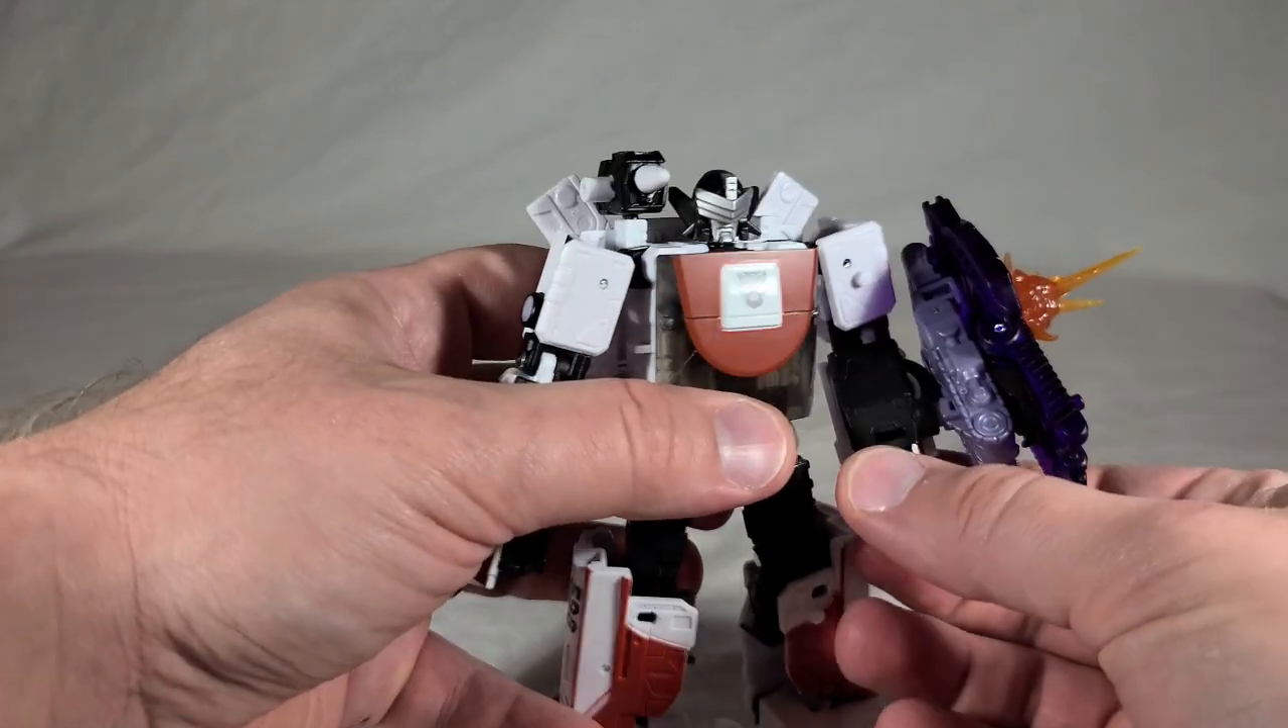It has some sort of blast shield. Sticks out a little far from the forearm, but it's not a big deal.